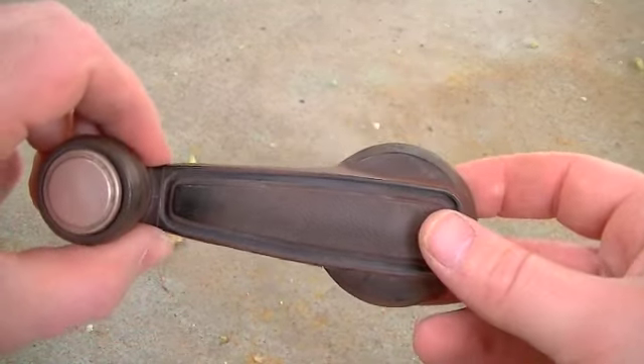Ok, so here's our window crank lever removed from the splined shaft of the window regulator.